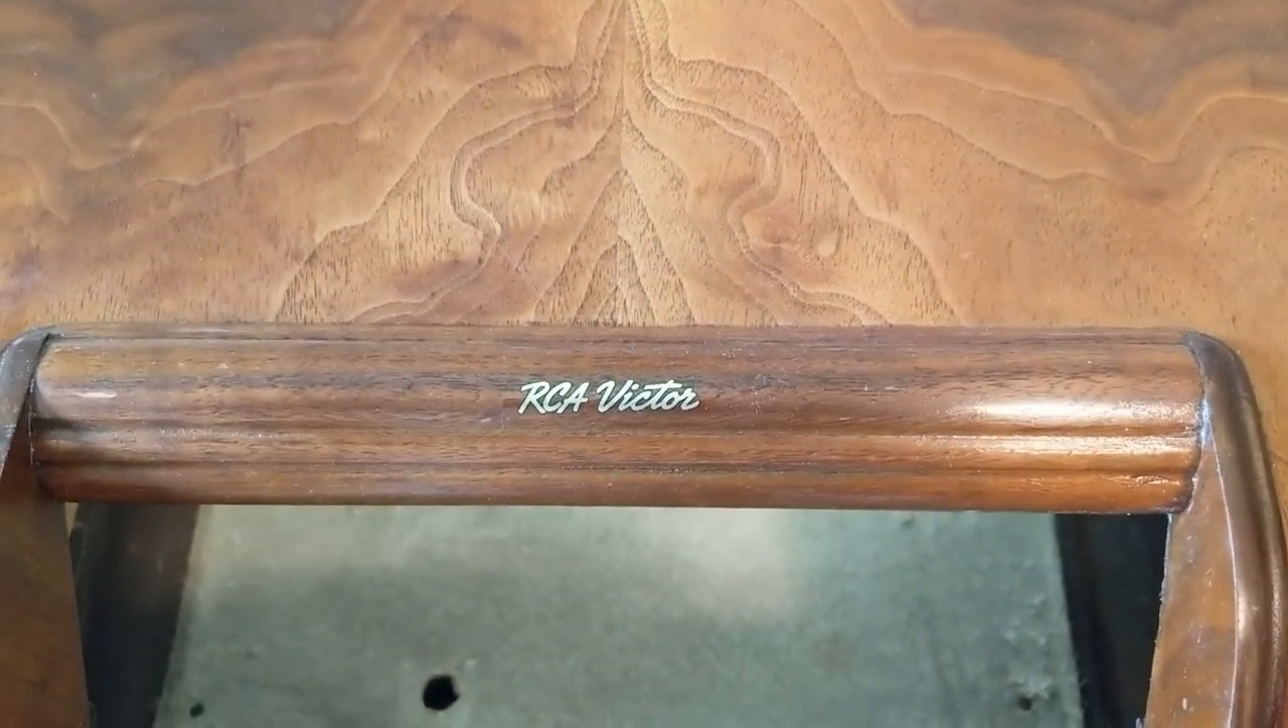I've got the final decal on now. That's this top logo here. RCA Victor.